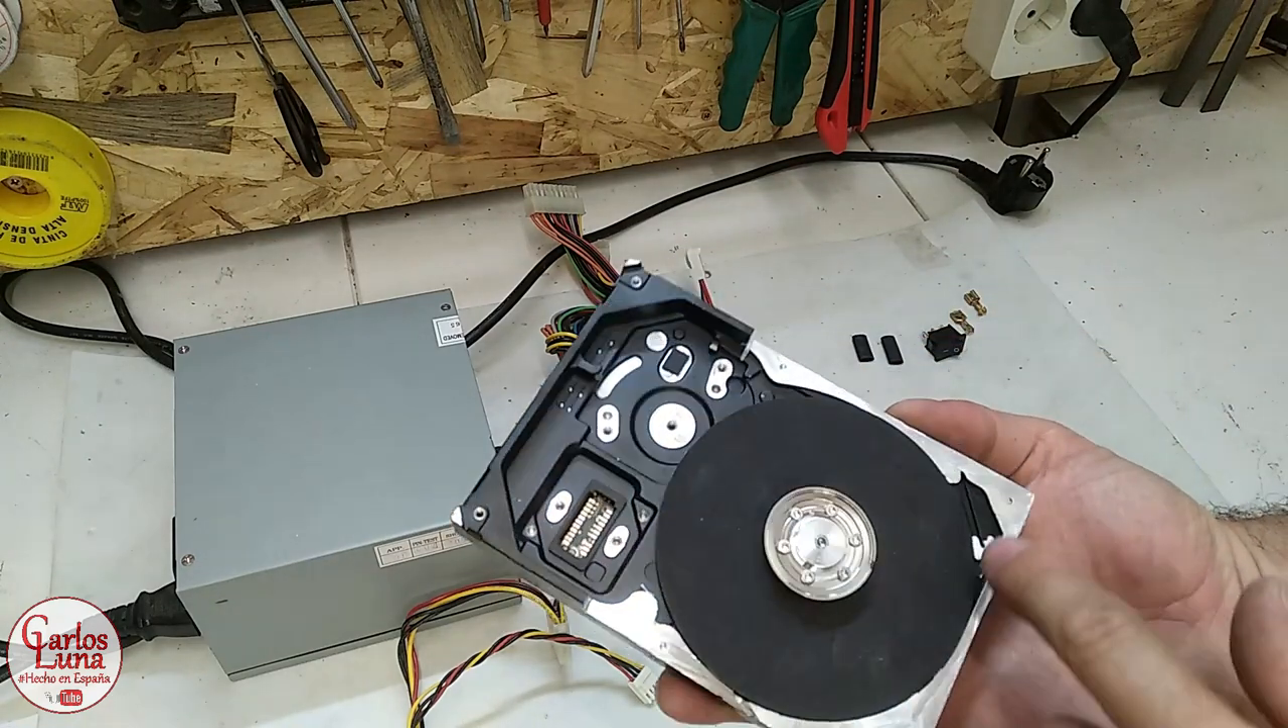Bueno, pues ya tenemos nuestro disco con la lija montado.